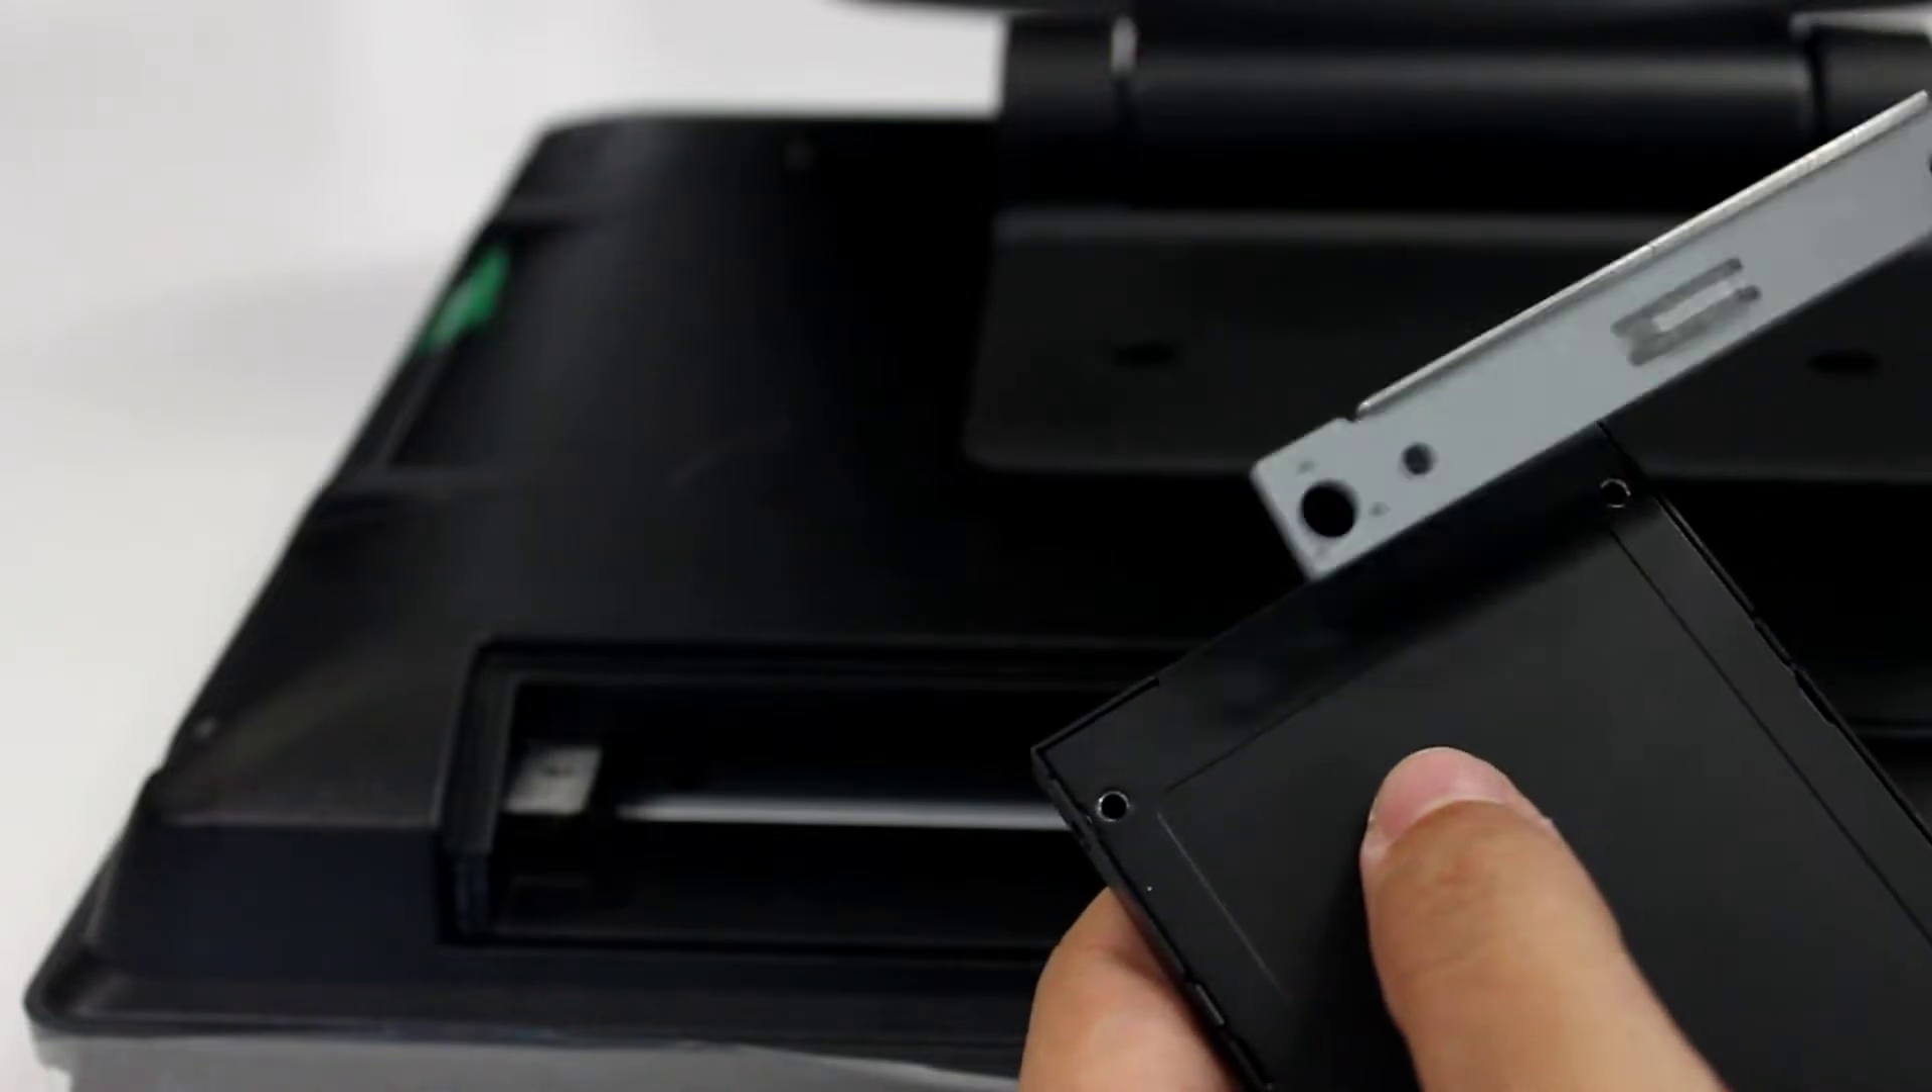So there is our metal thing separate from our hard drive.